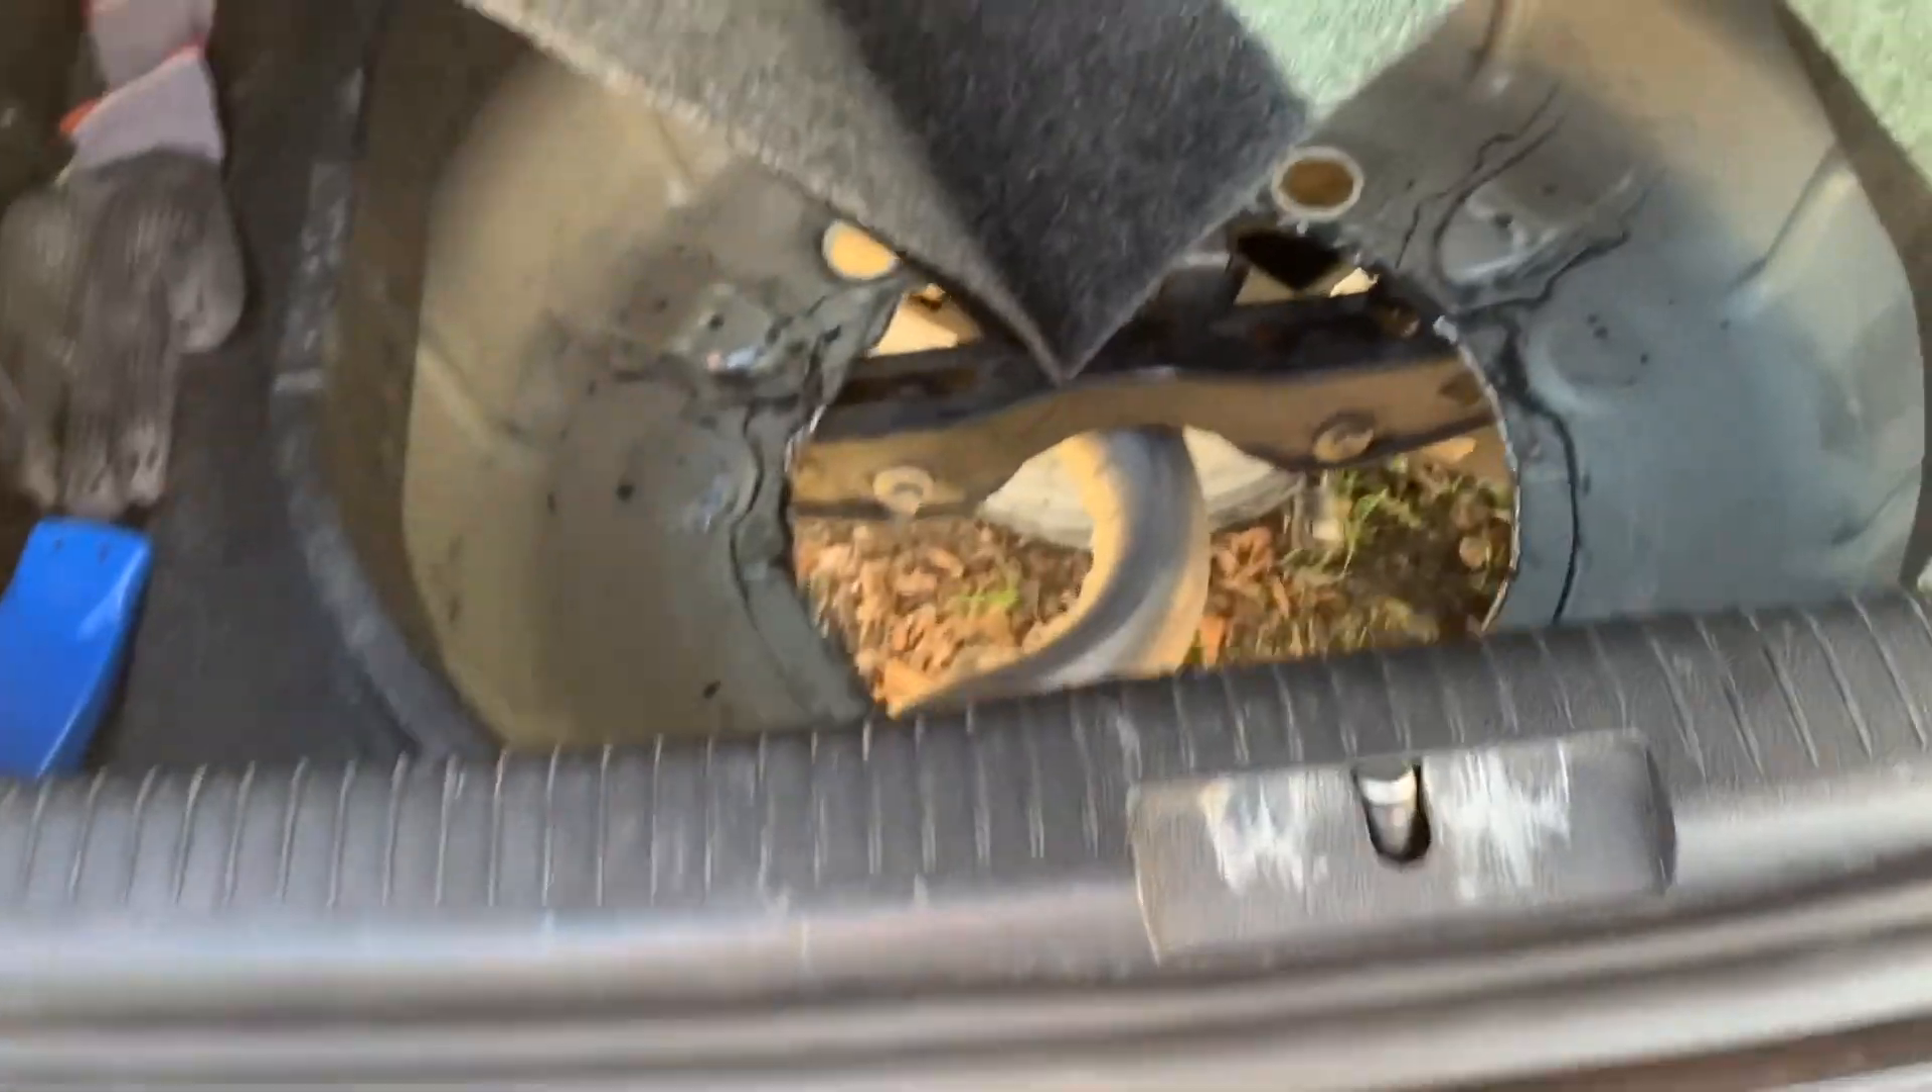But um yeah i mean i'm moving along nicely and i don't know if i showed y 'all yesterday but i got the hole cut out here now now i'll just need to get a plate welded in.